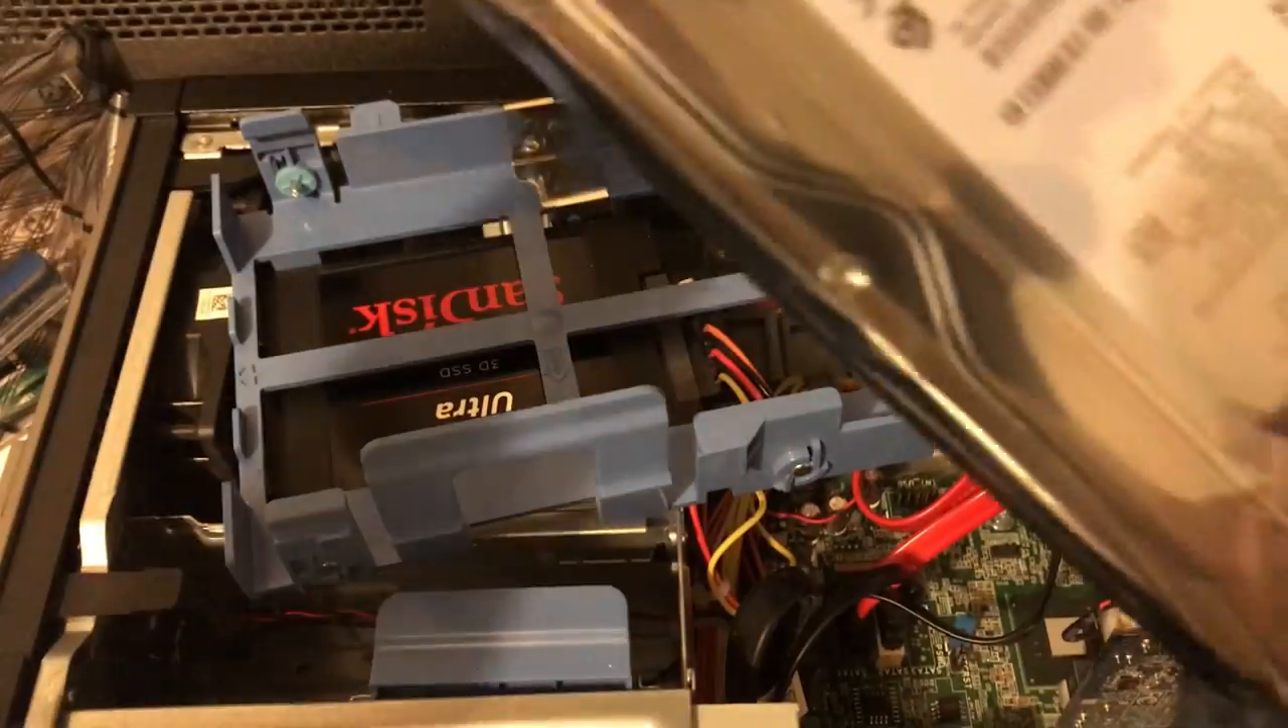You can see that SSD mounted down there.